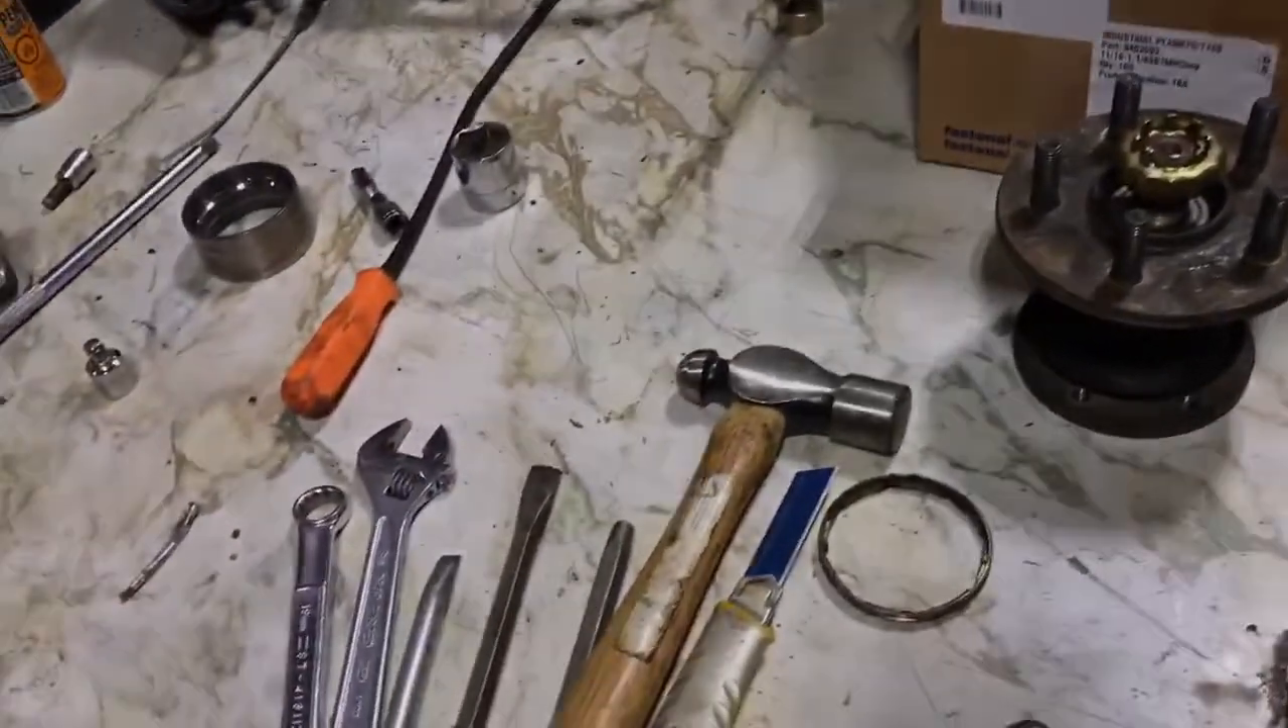As you can see, I've pulled the rear hub assembly off the car.